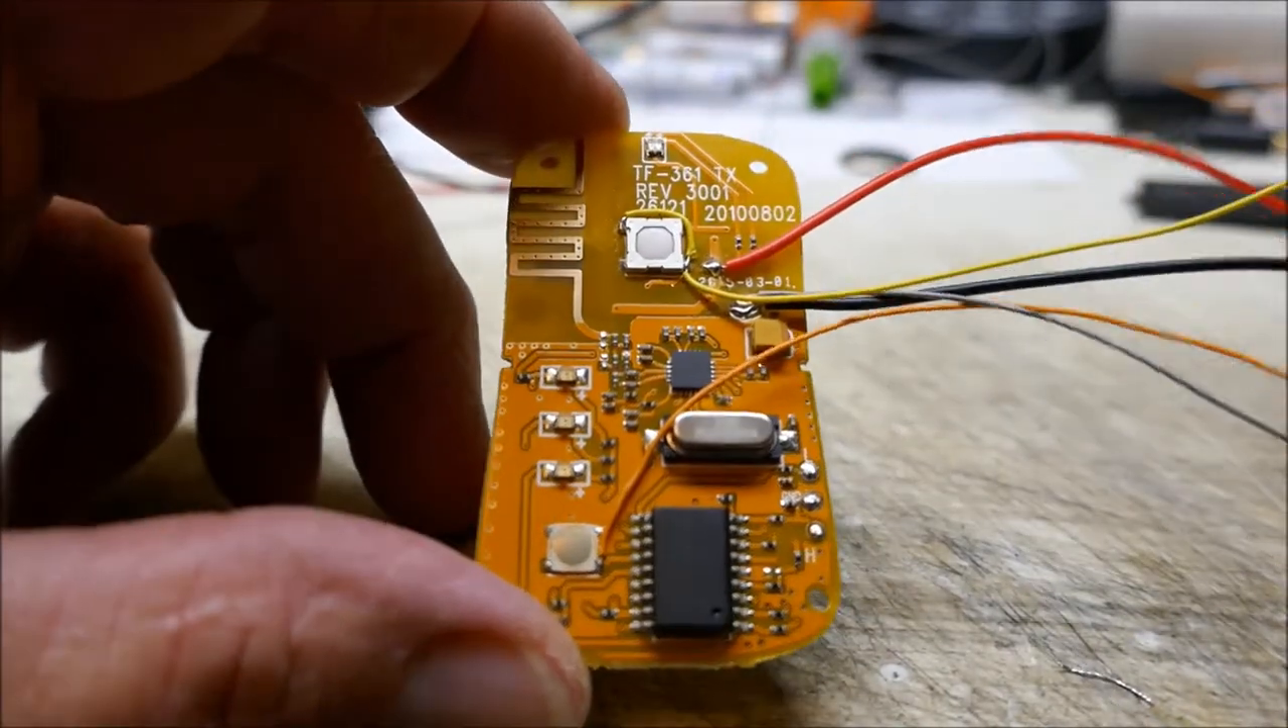All right so i've got all my wire soldered on.